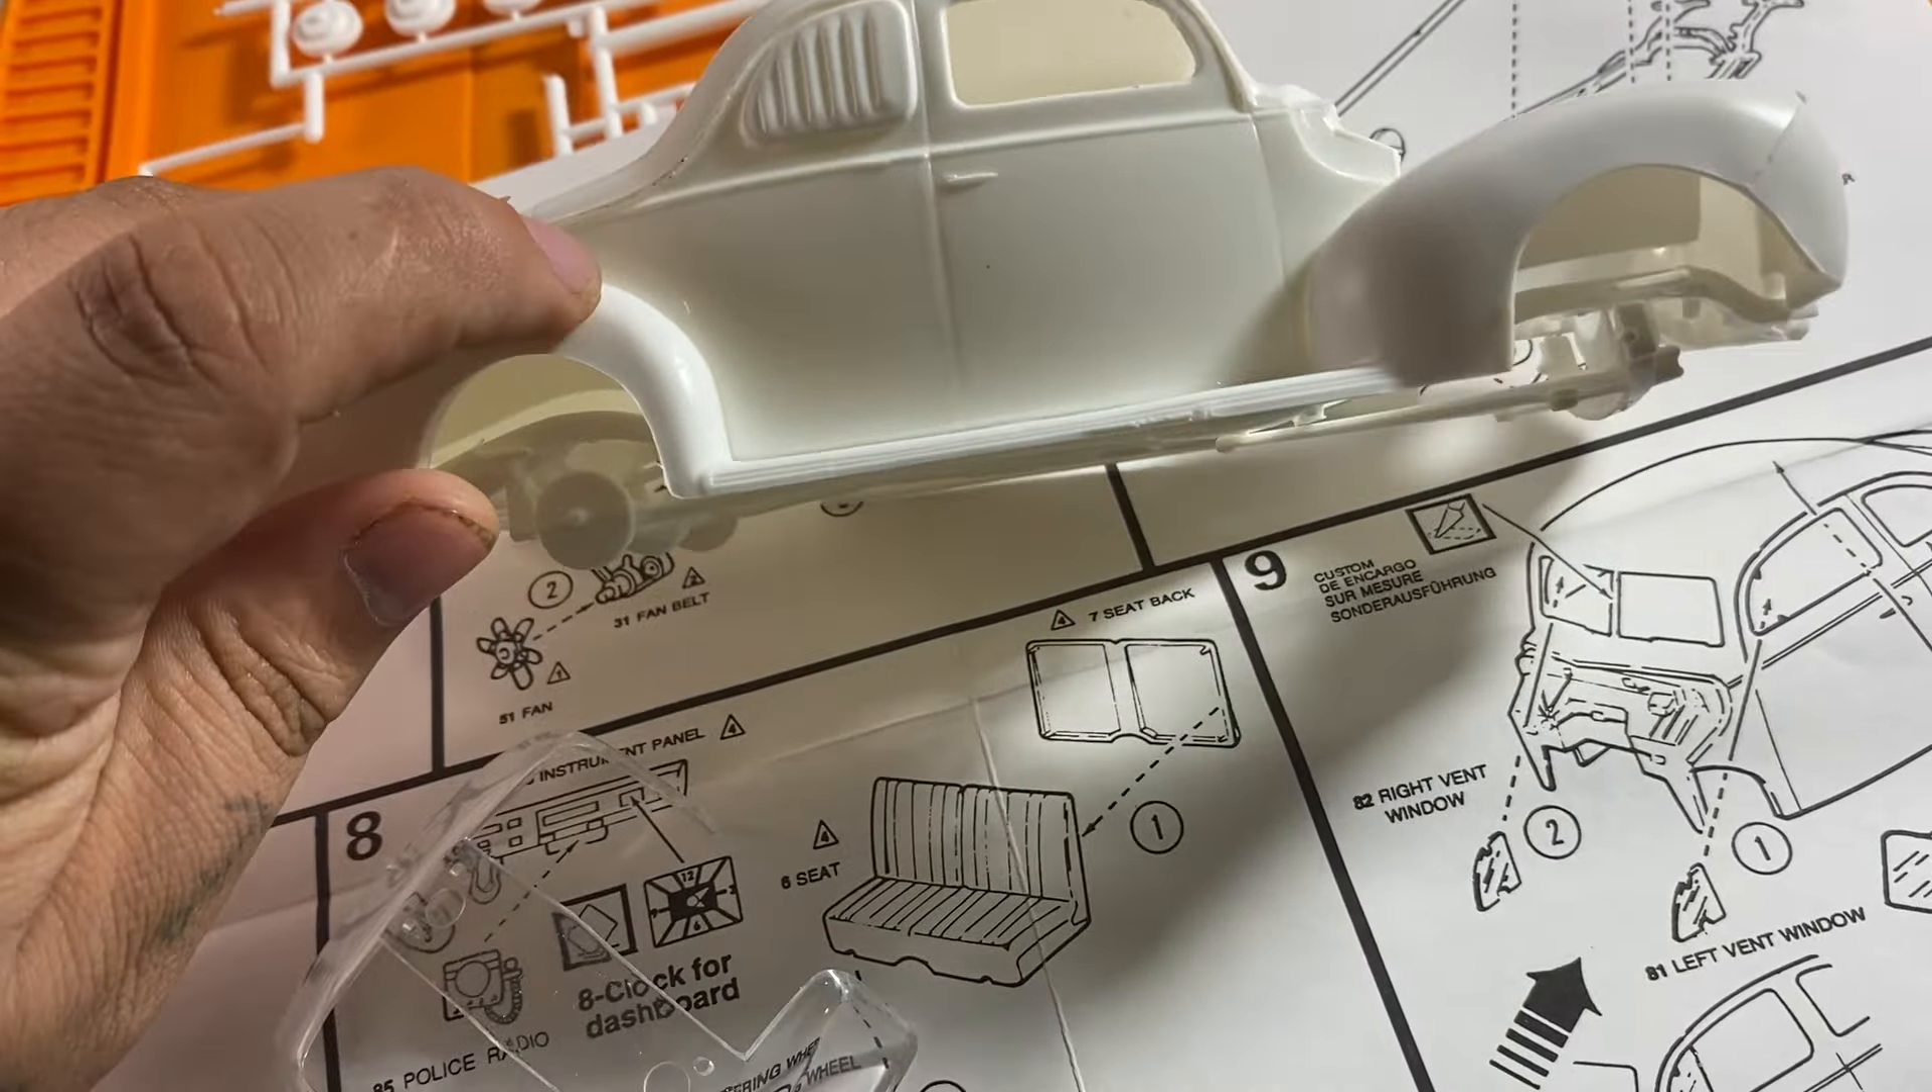We already put the body together the upper part onto the lower part.